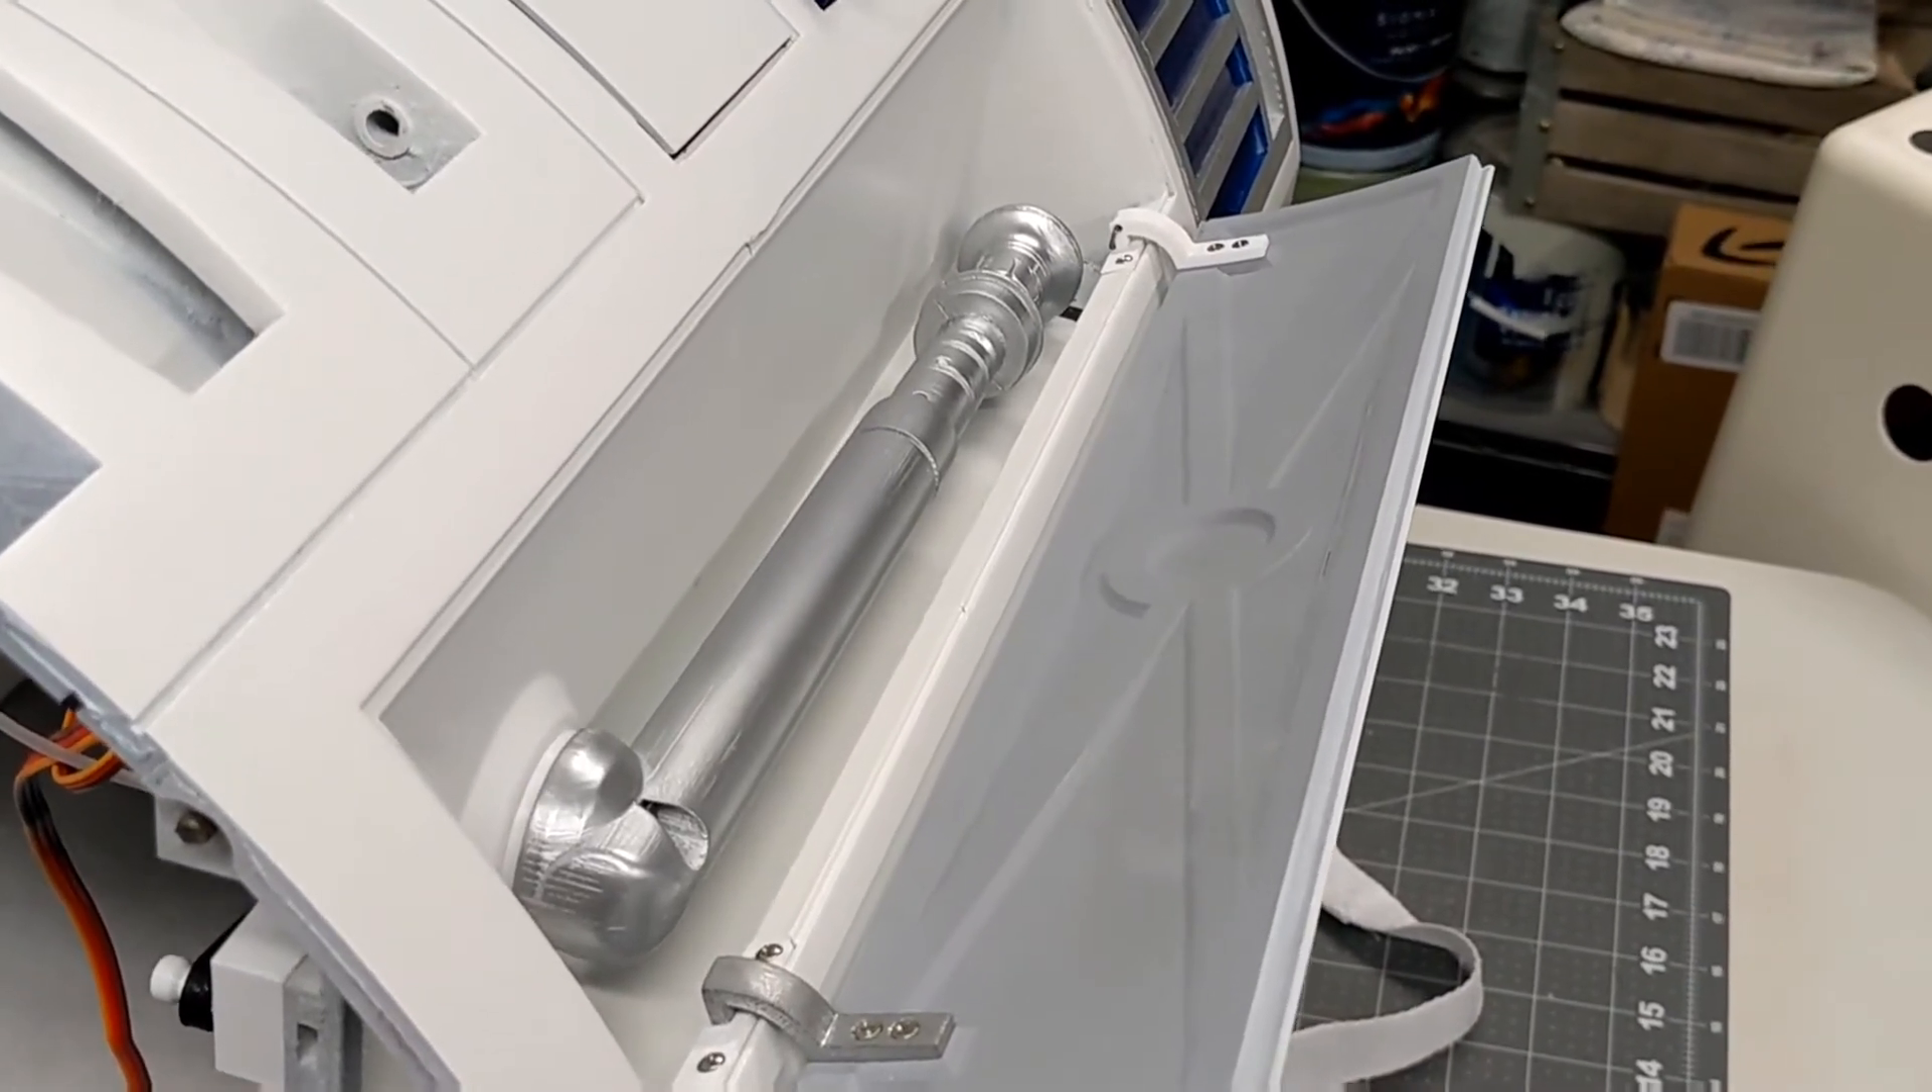So now the door has been reattached with just the stock upper and lower hinges.